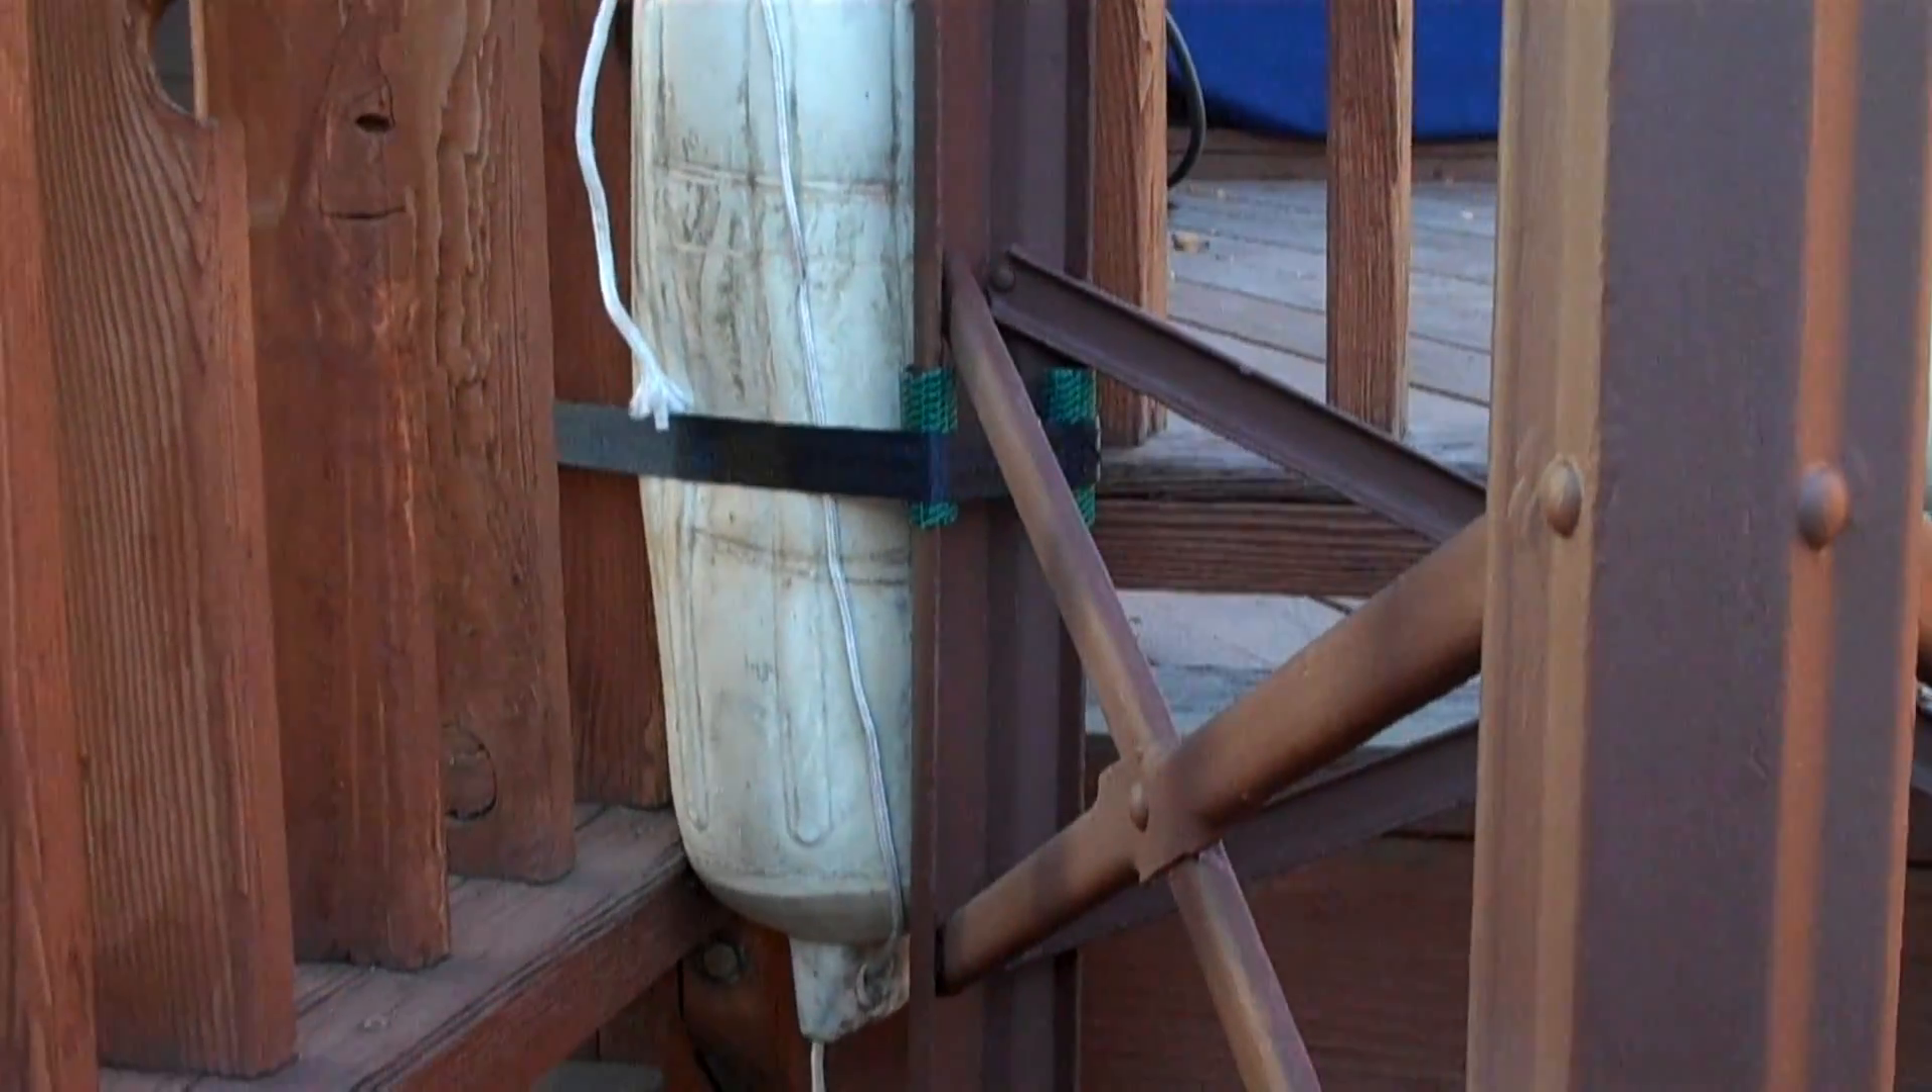You can see I put in some boat bumpers there between the mast or the tower and my deck here.